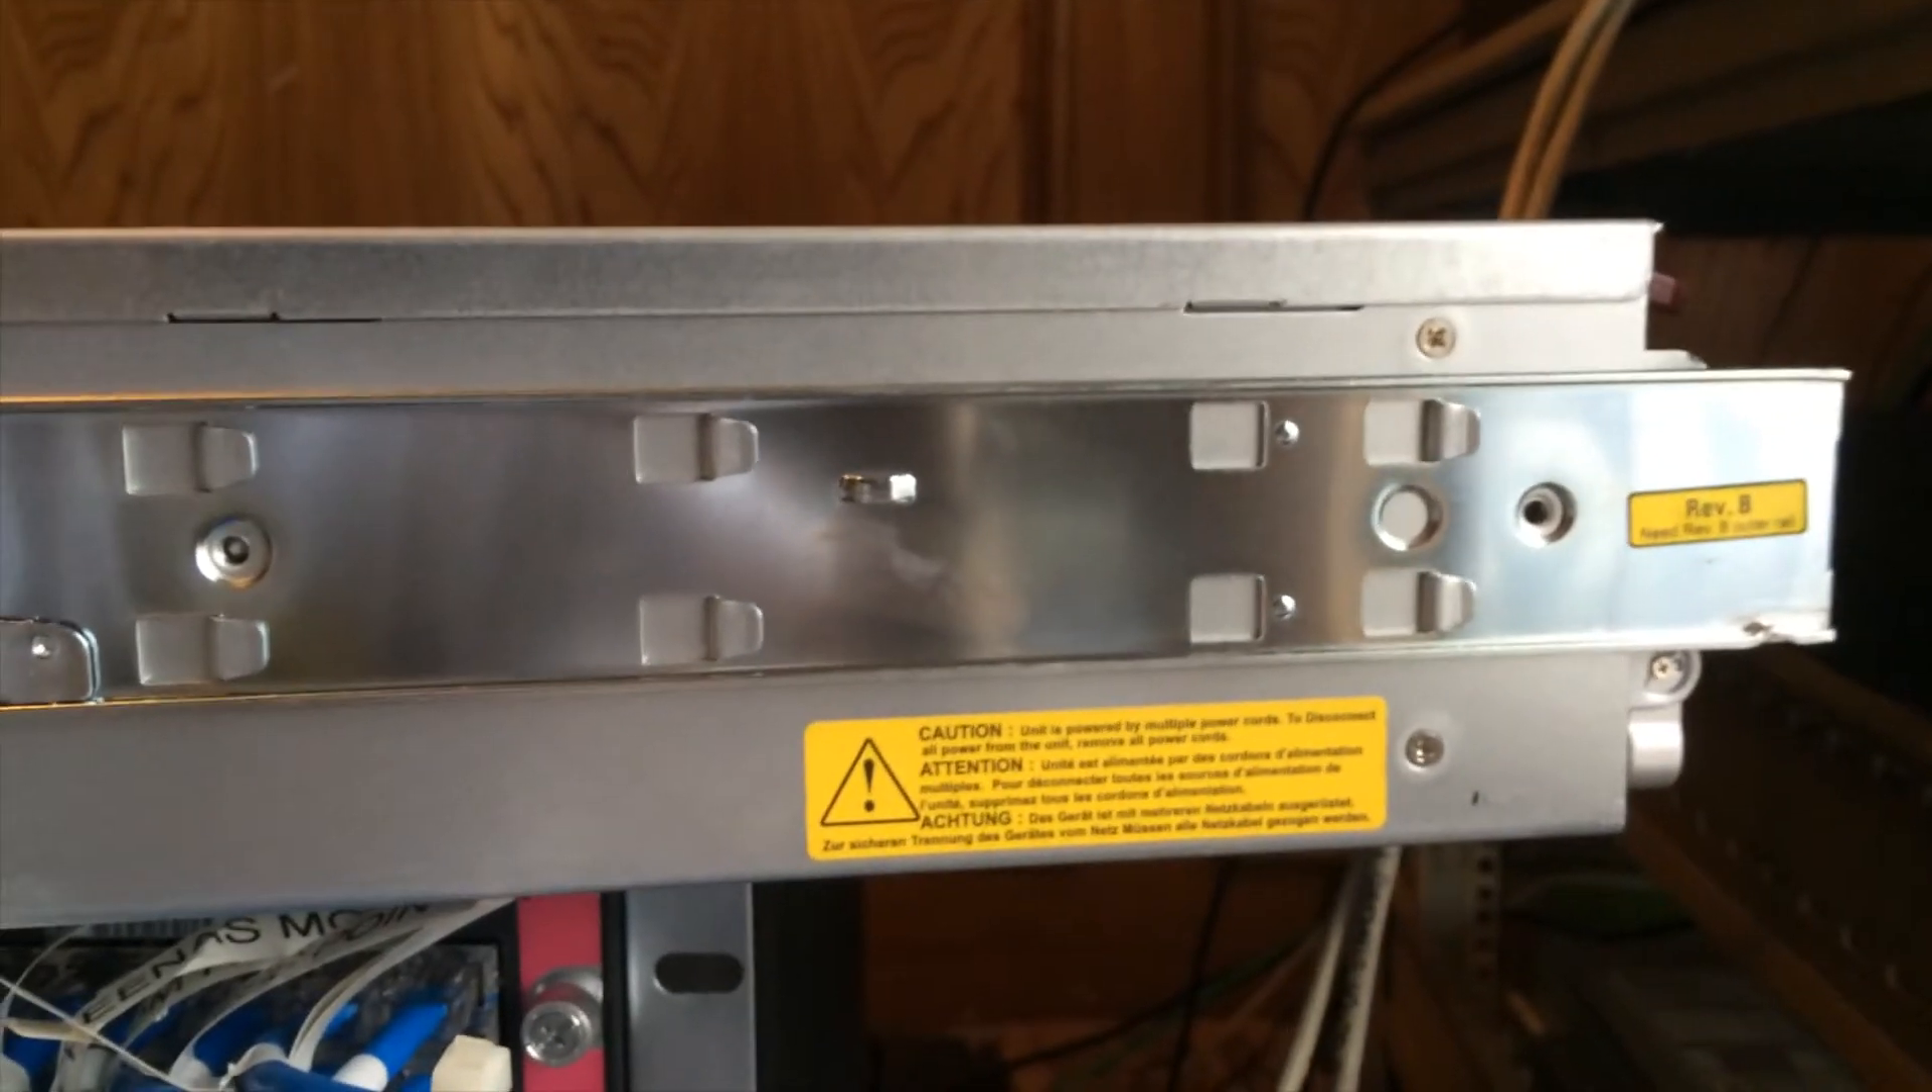This is the inner rail after it's installed onto the chassis and there's little fingers there that you clip in that secure the inner rail to the chassis.